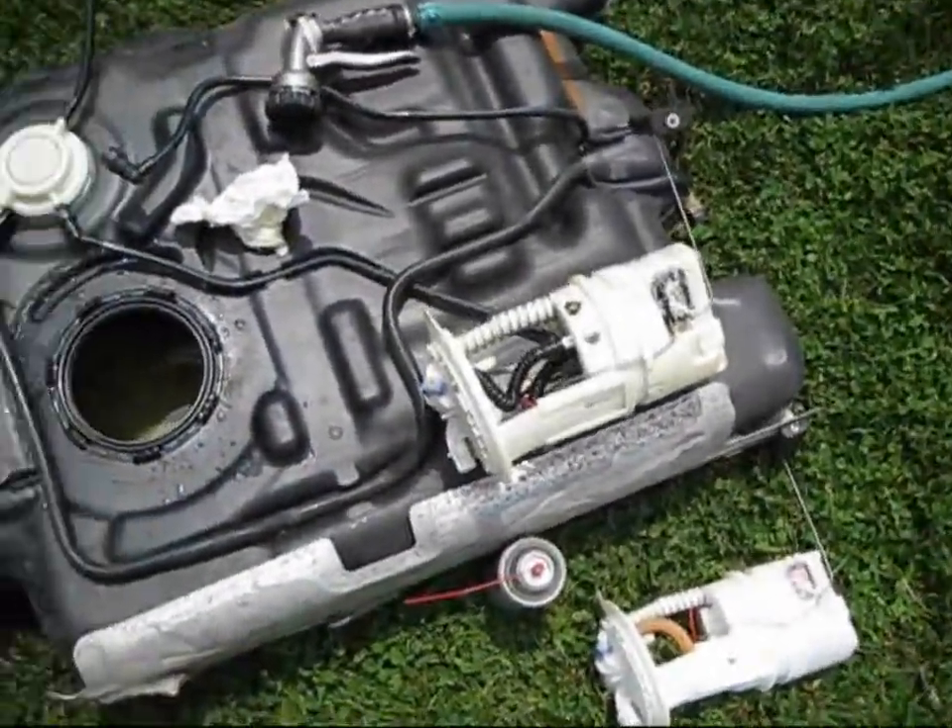Okay, I've got my Chinese fuel pump out and my American one to go in.